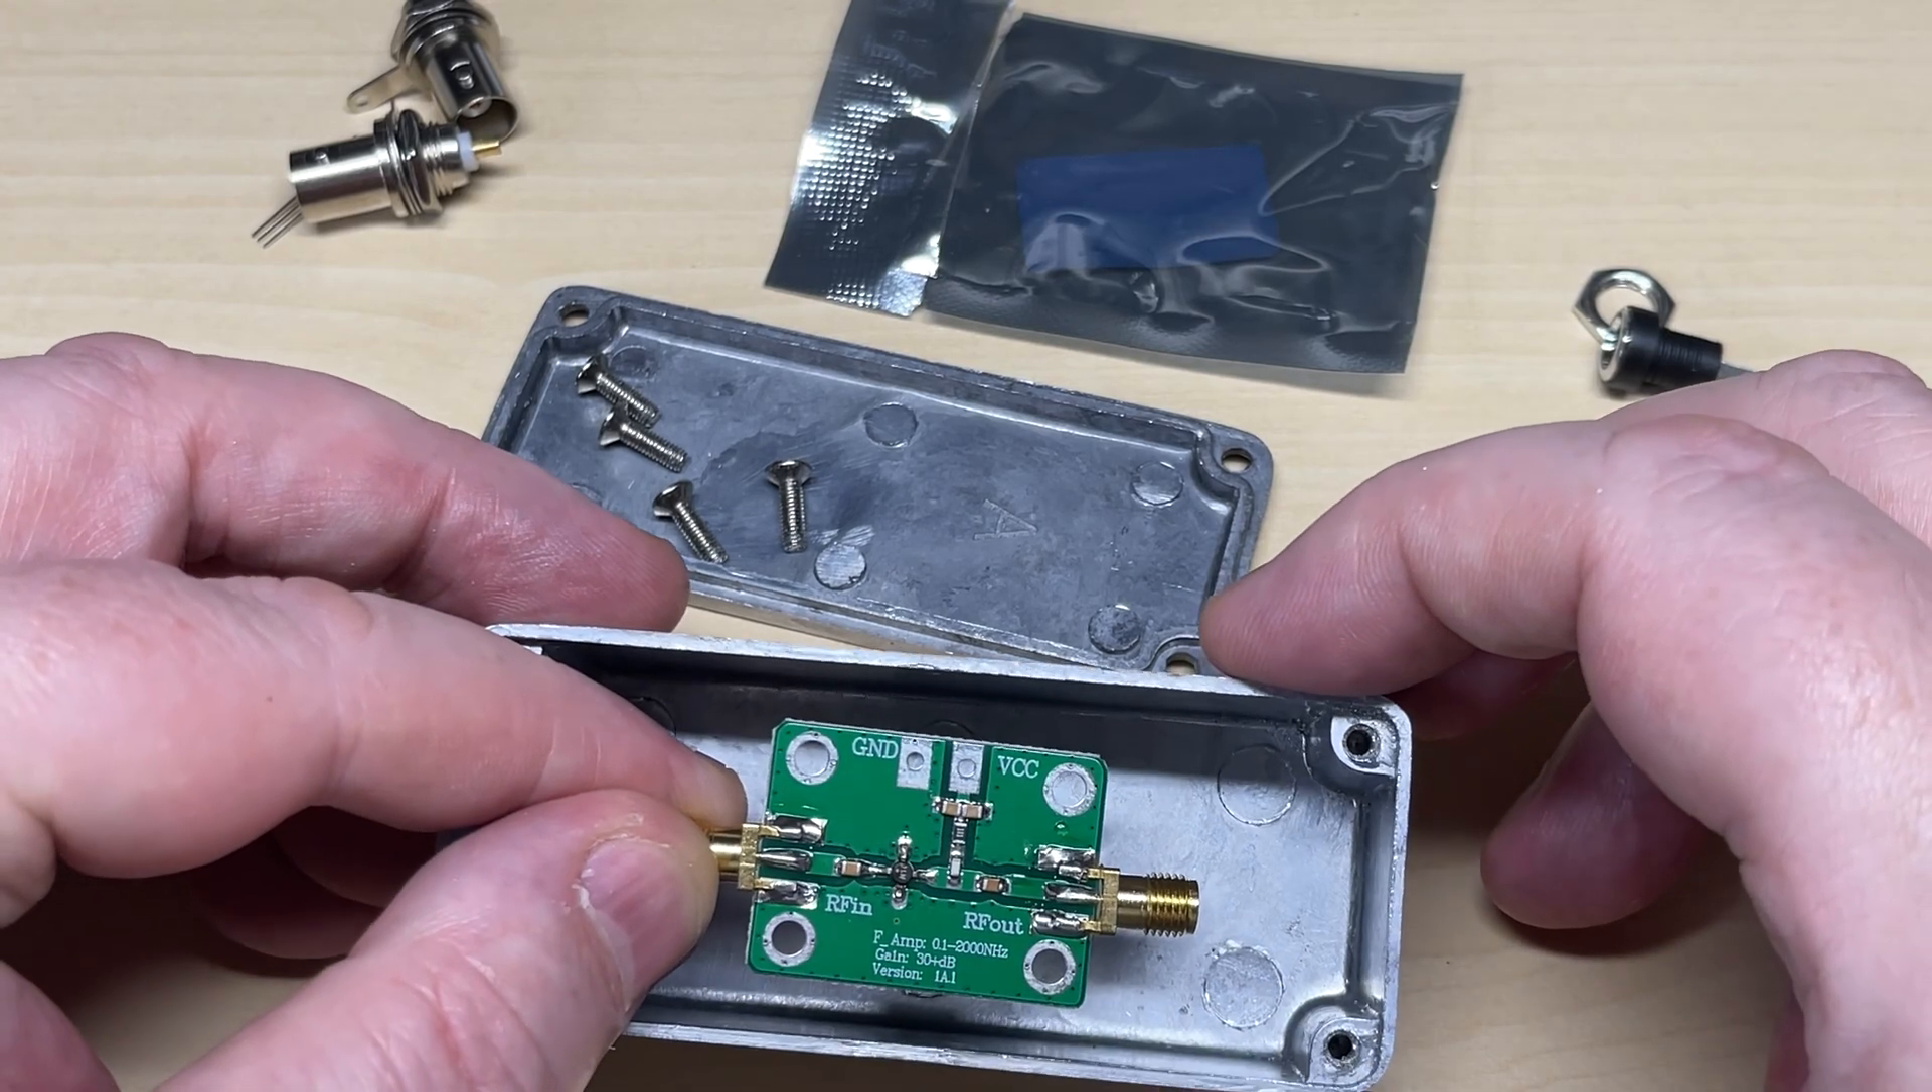Hopefully if all my measurements were correct this board should fit in quite nicely which it does.